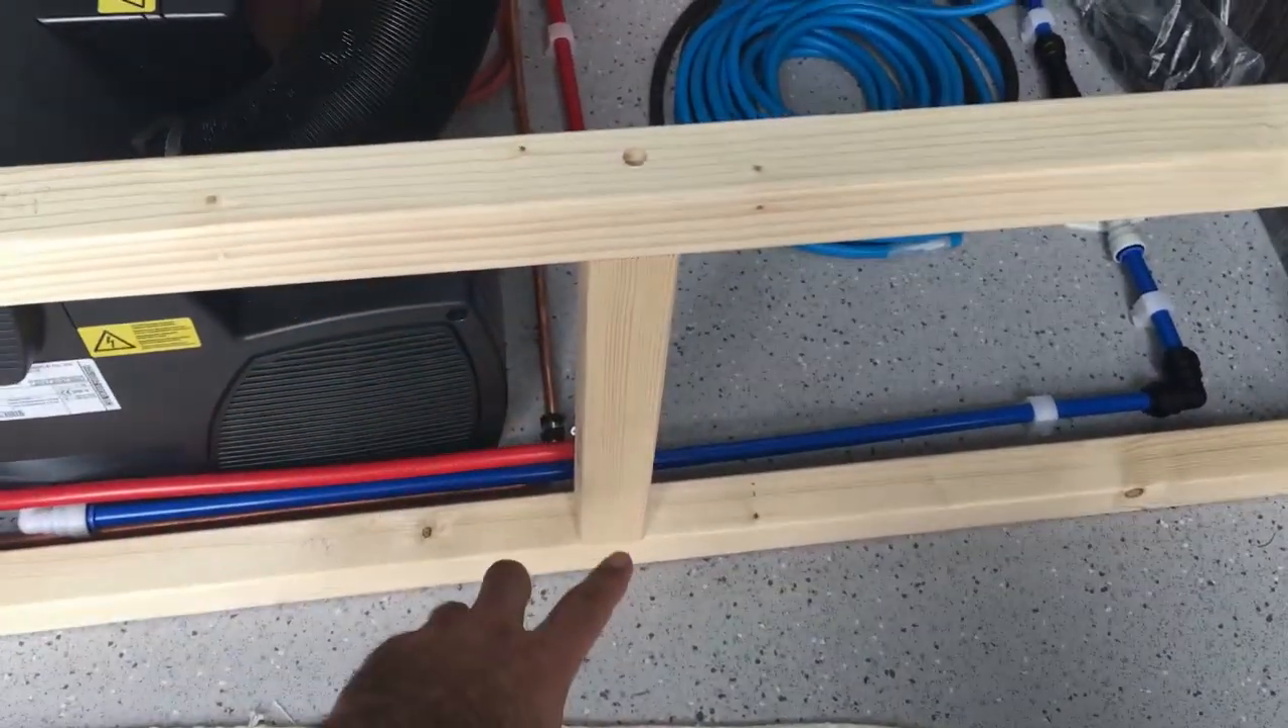You can see i've got those vertical uprights the horizontal member resting on the top of those.